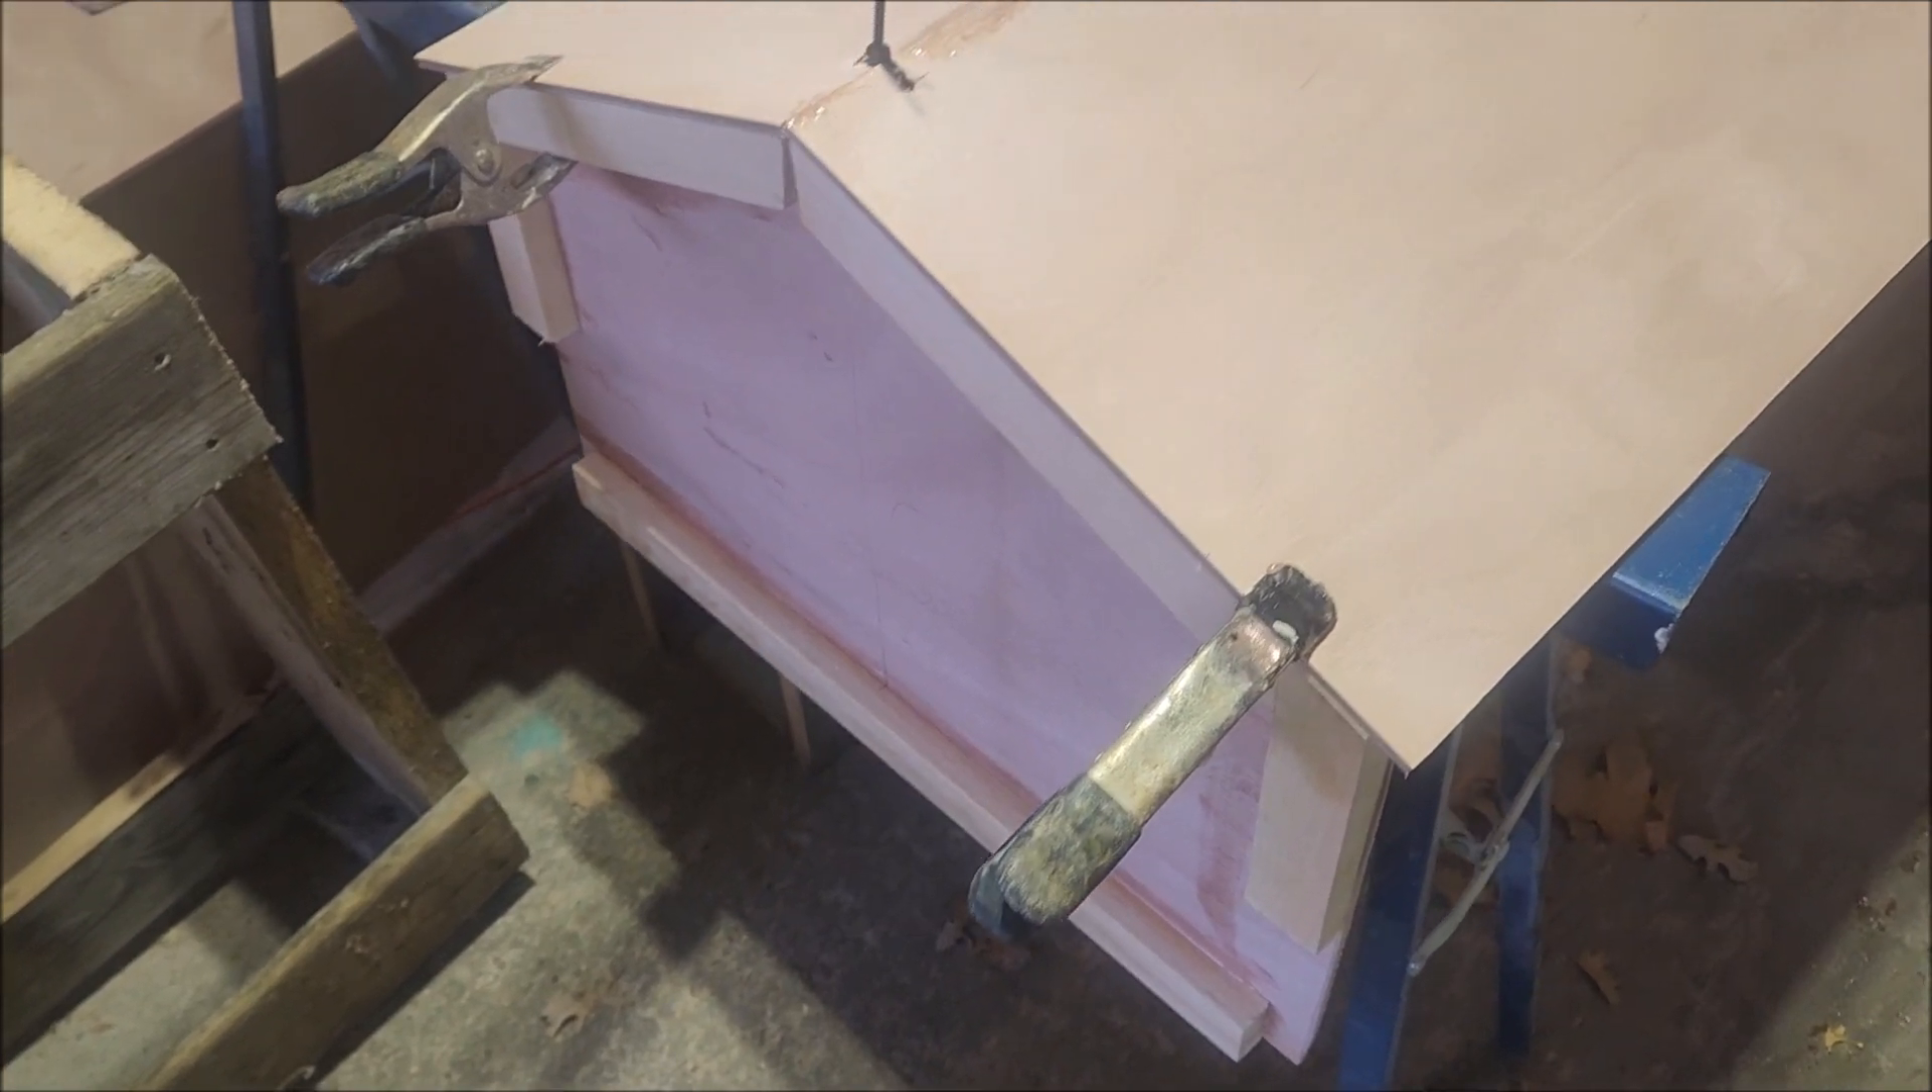I just have the end transom just clamped in place just for the angle and at the other end I have another little piece I made that traces the bottom of the hull at the six foot mark coming in.